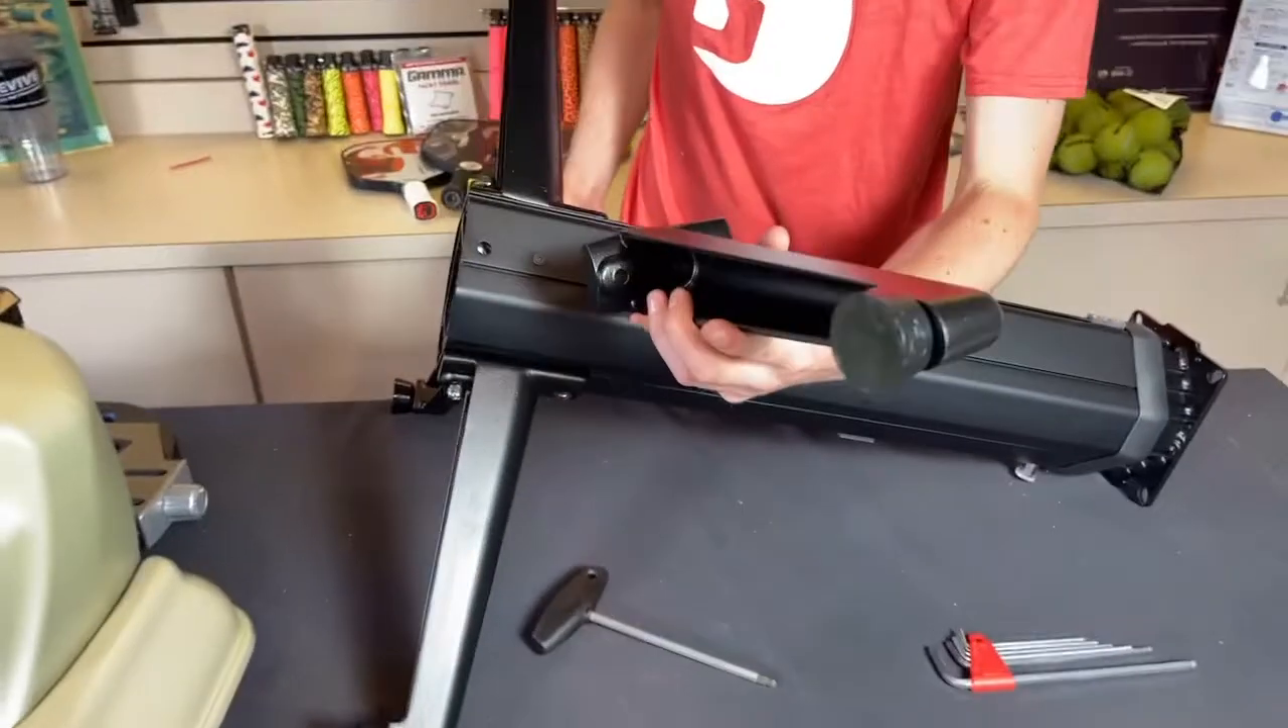I've started to put the base together here, but I'm going to show how to attach the last leg here.